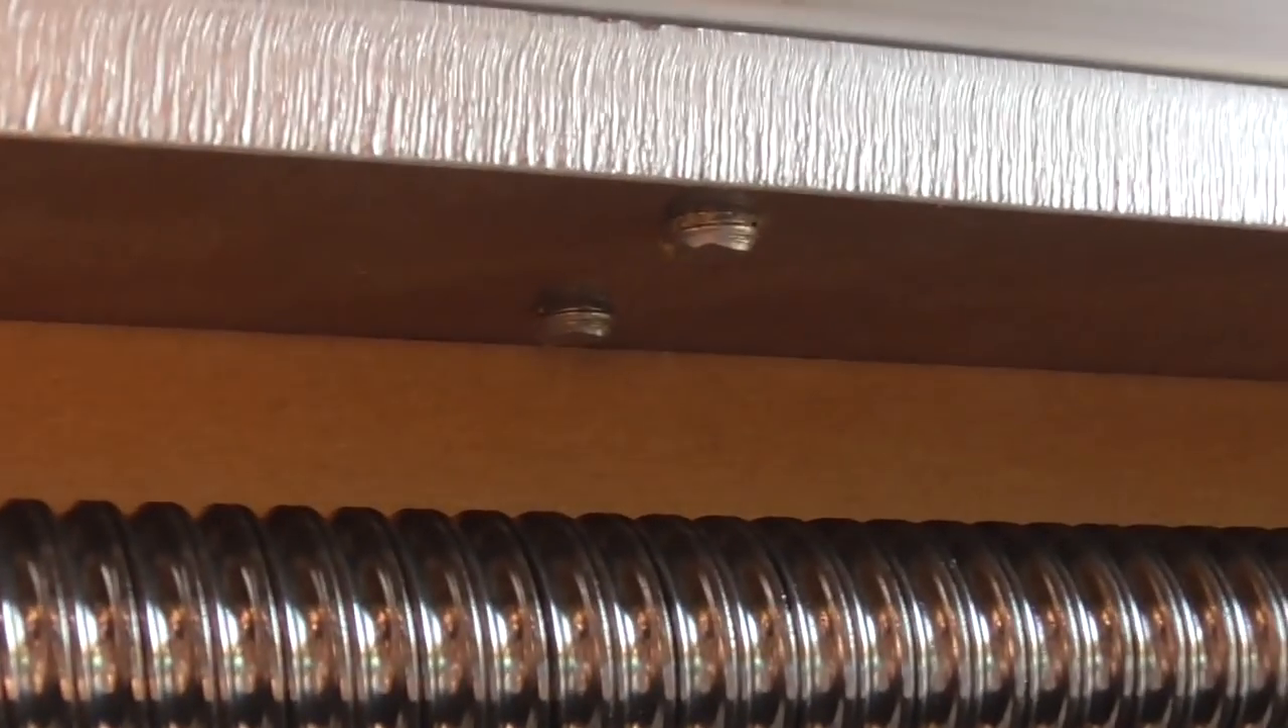They only just poke through but that's still too much.